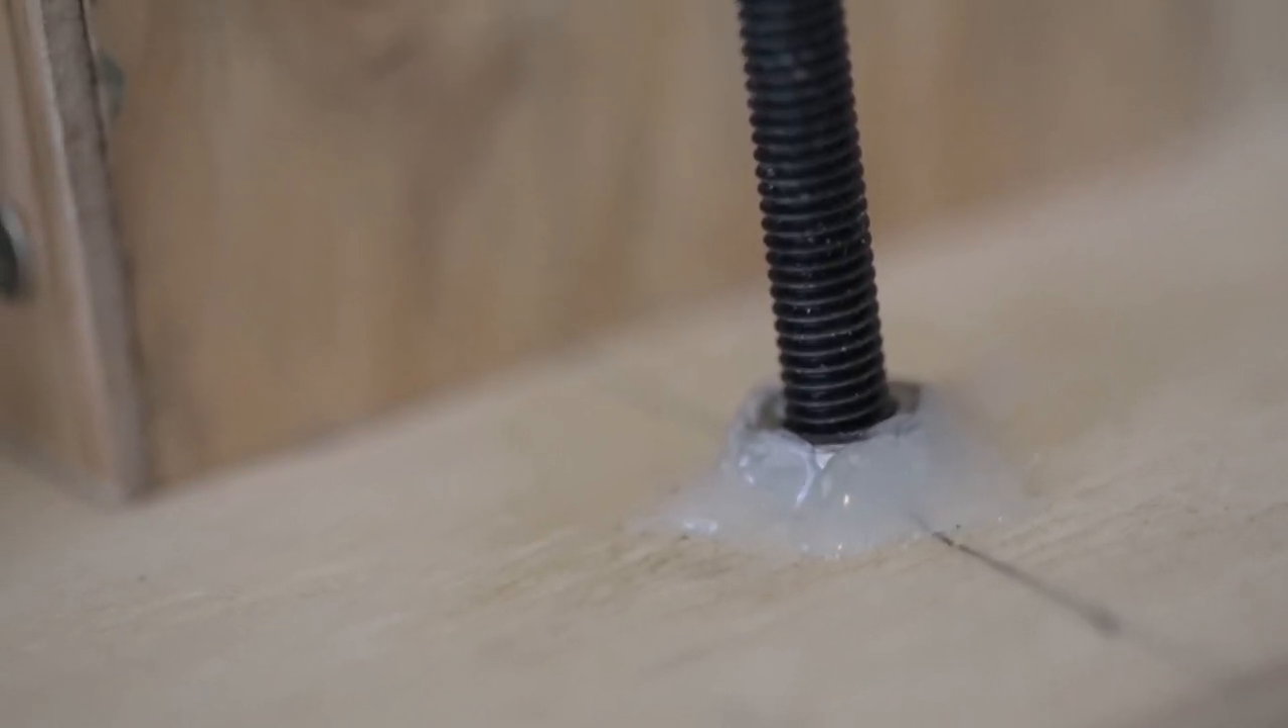Then I glued a nut on top of the board on the opposite side and threaded a bolt through to act as a height adjuster for the stage.